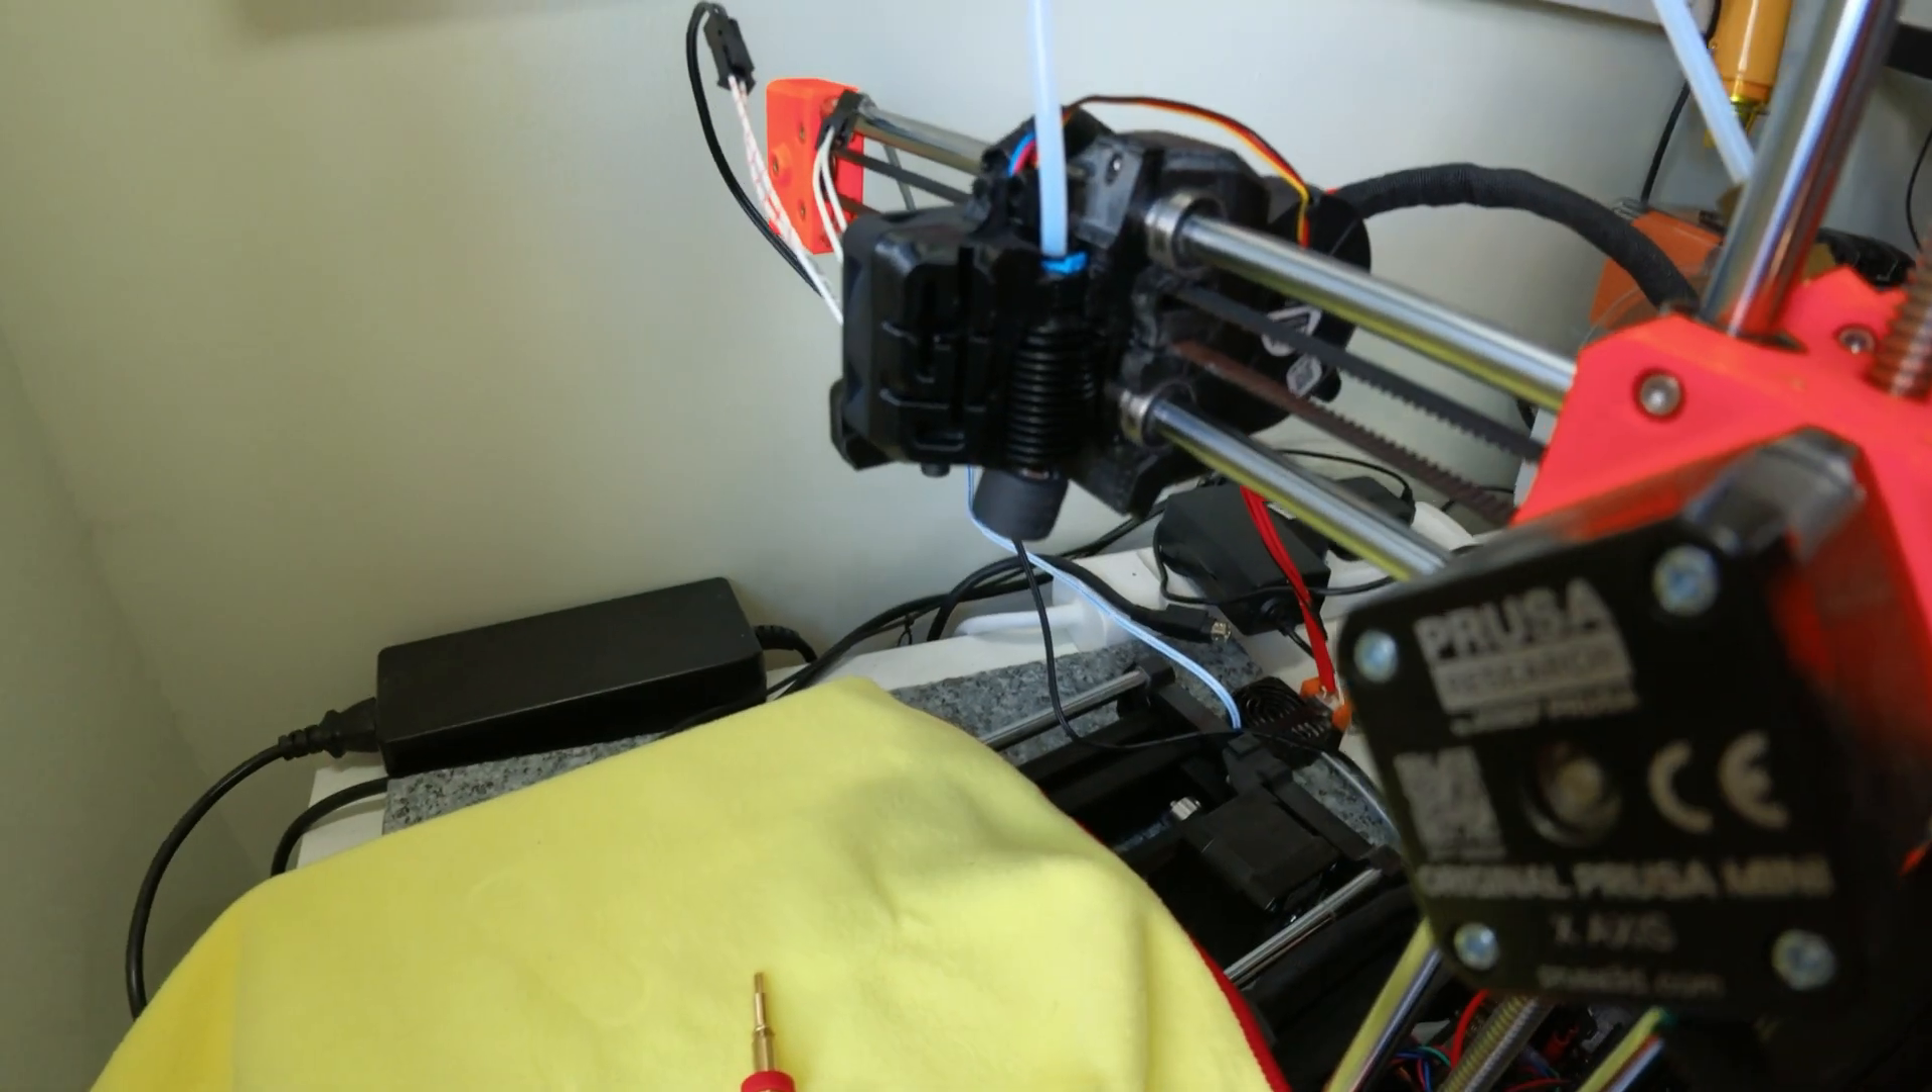You can see that the printhead has been assembled. The PTFE tube is installed as well.